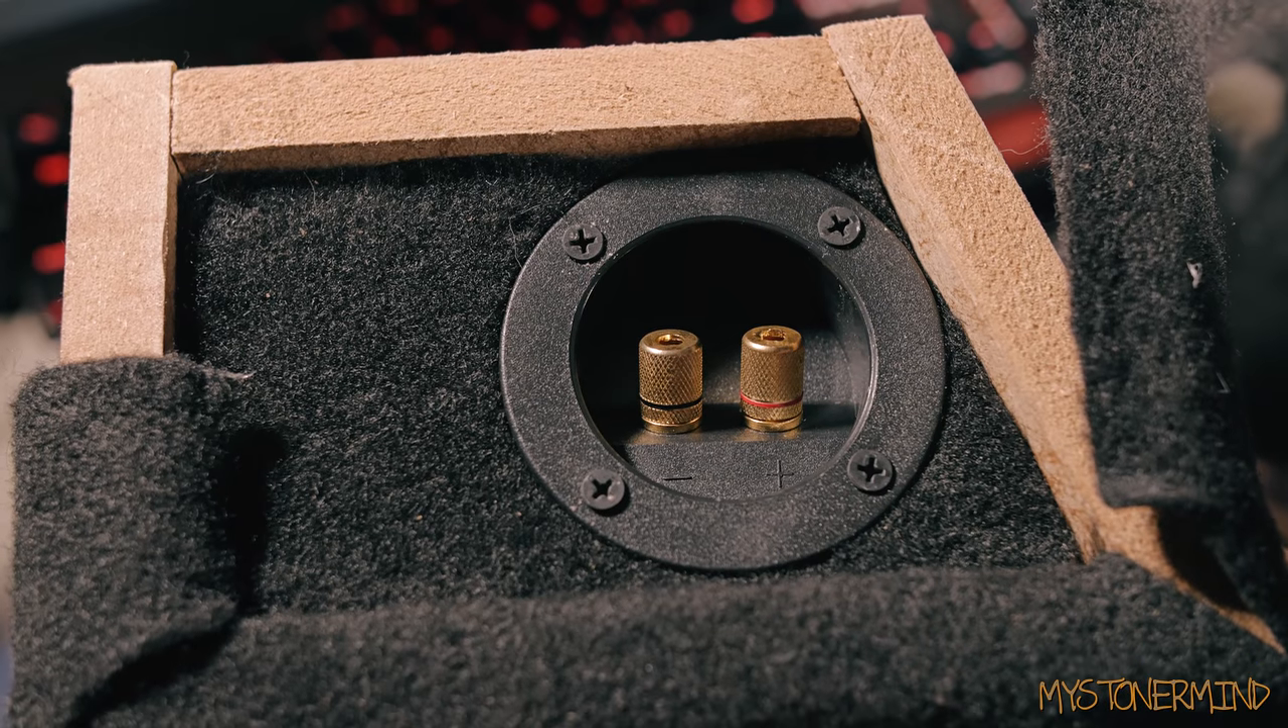And there we go, that's the speaker terminal back into place along with the carpet. Looks nice, doesn't it?